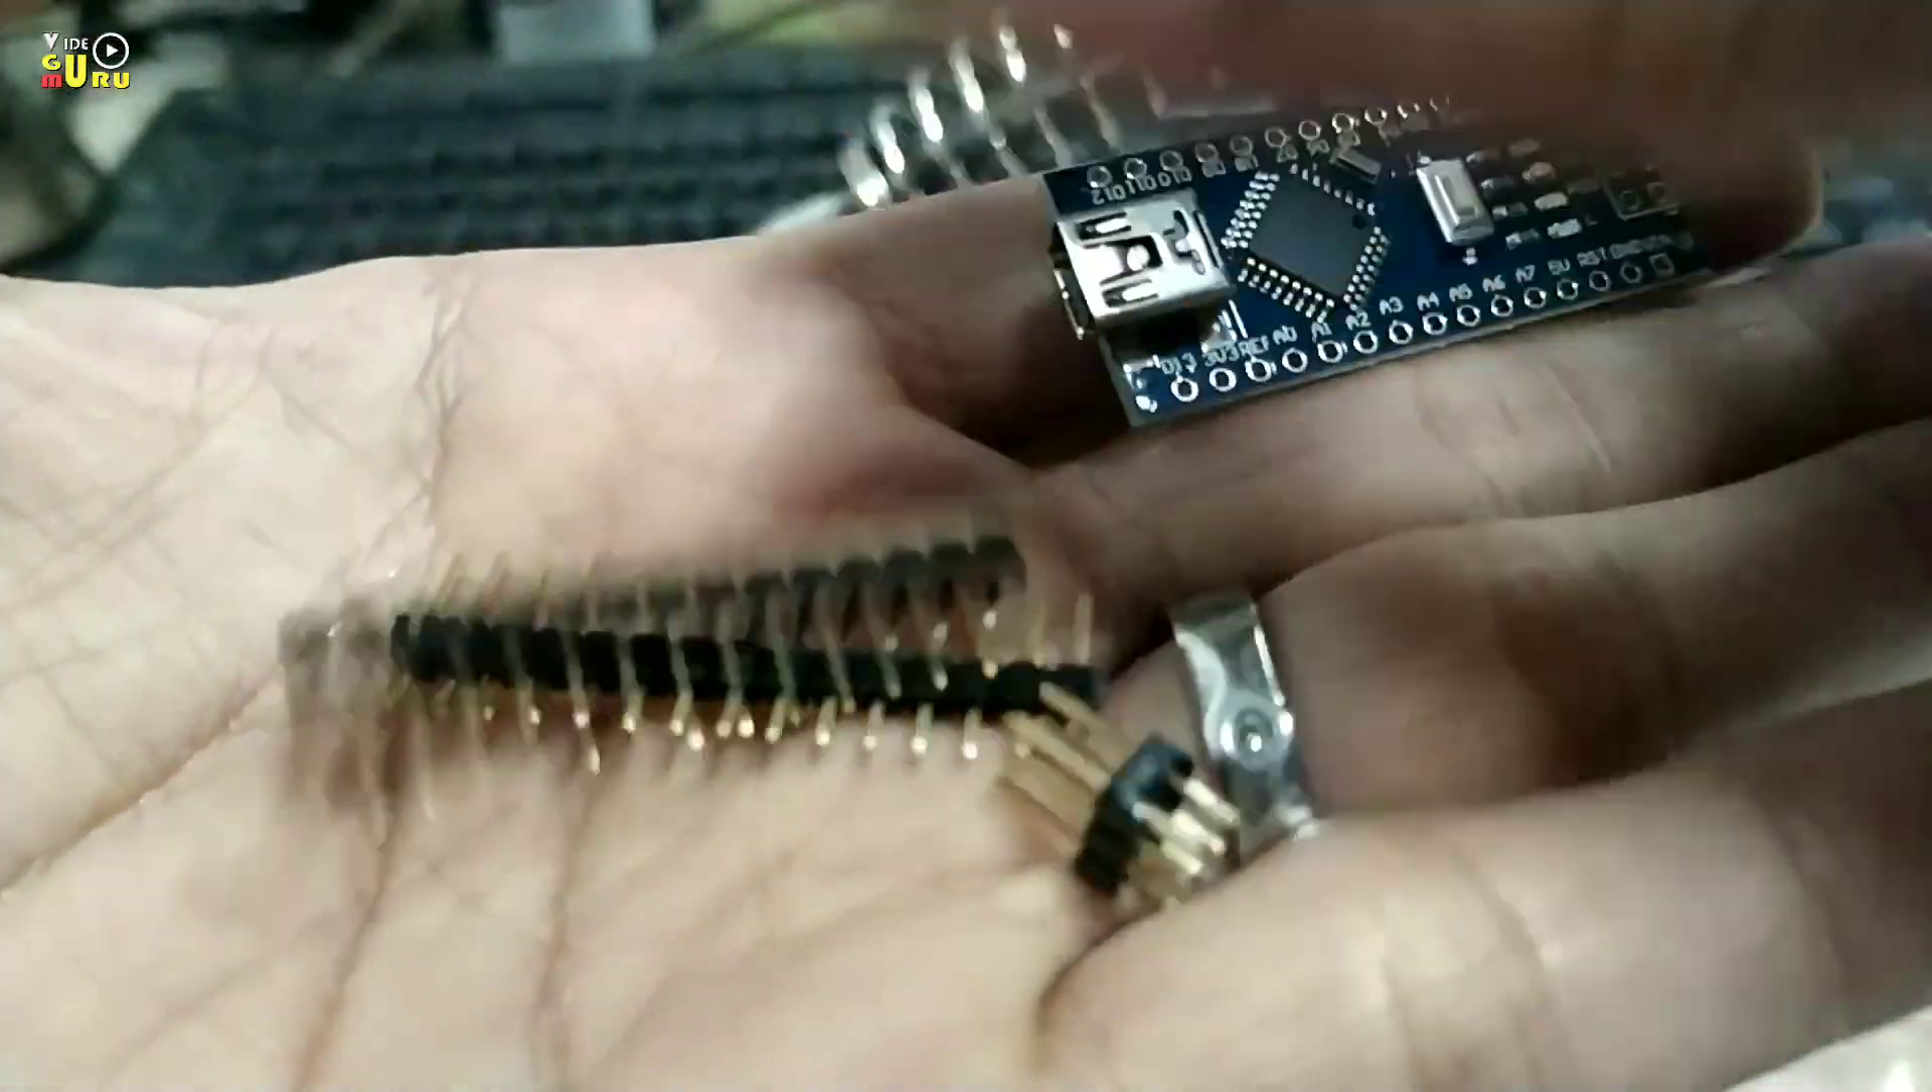Ya disini Arduino masih belum menyatu atau belum disolder.